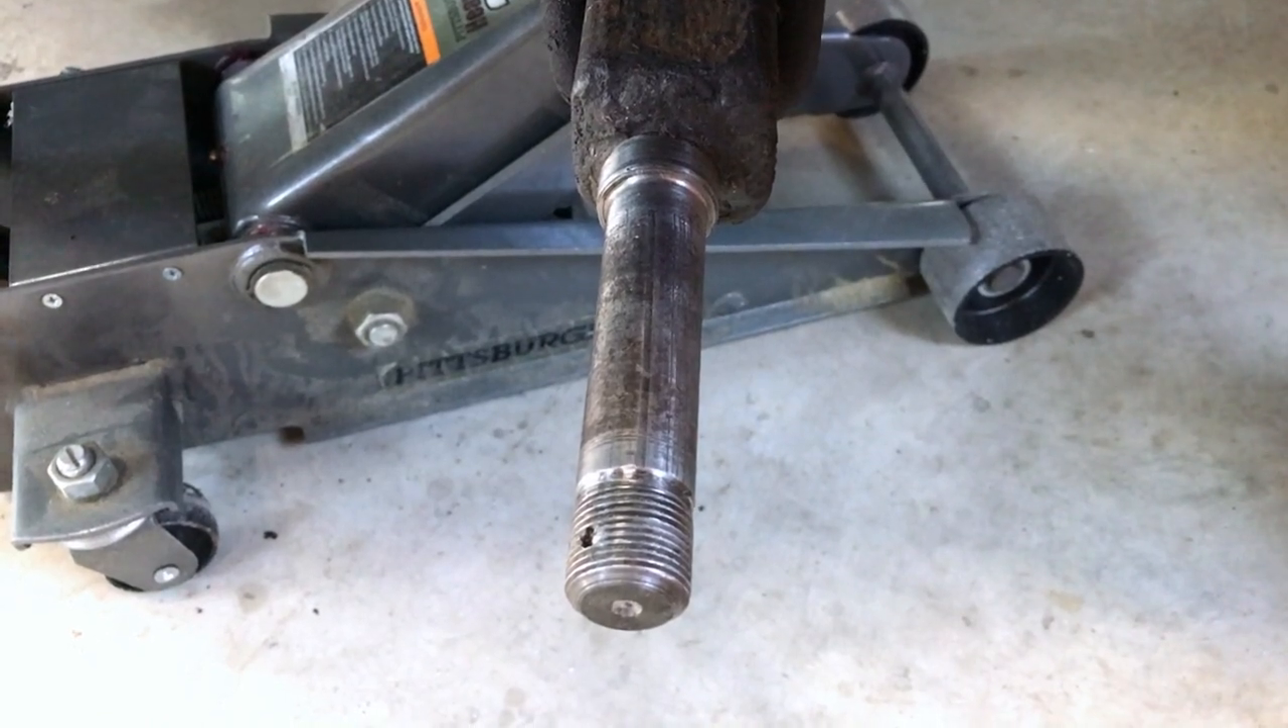I'm handholding here, but got all the, got the old assembly off, got all as much of the grease and stuff as I could off of the spindle.